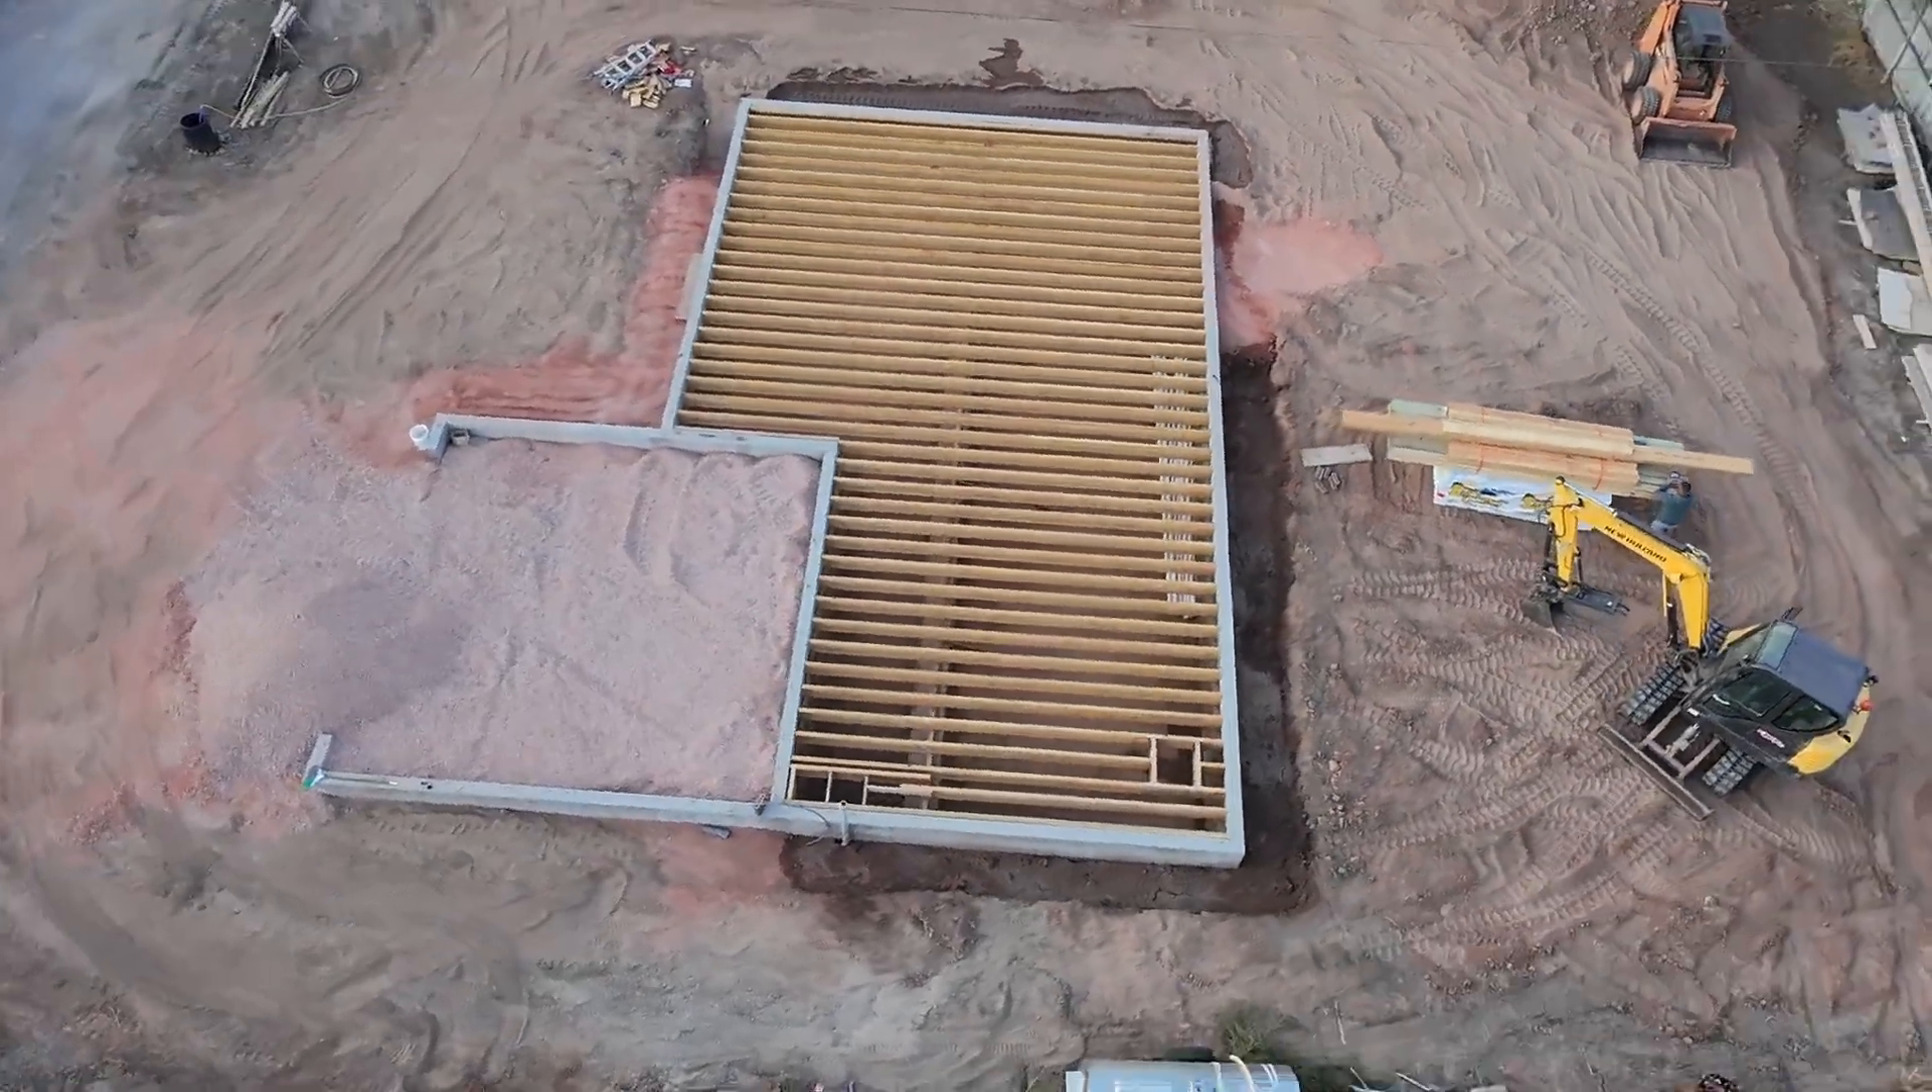You'll notice that all the joists are down into the floor.